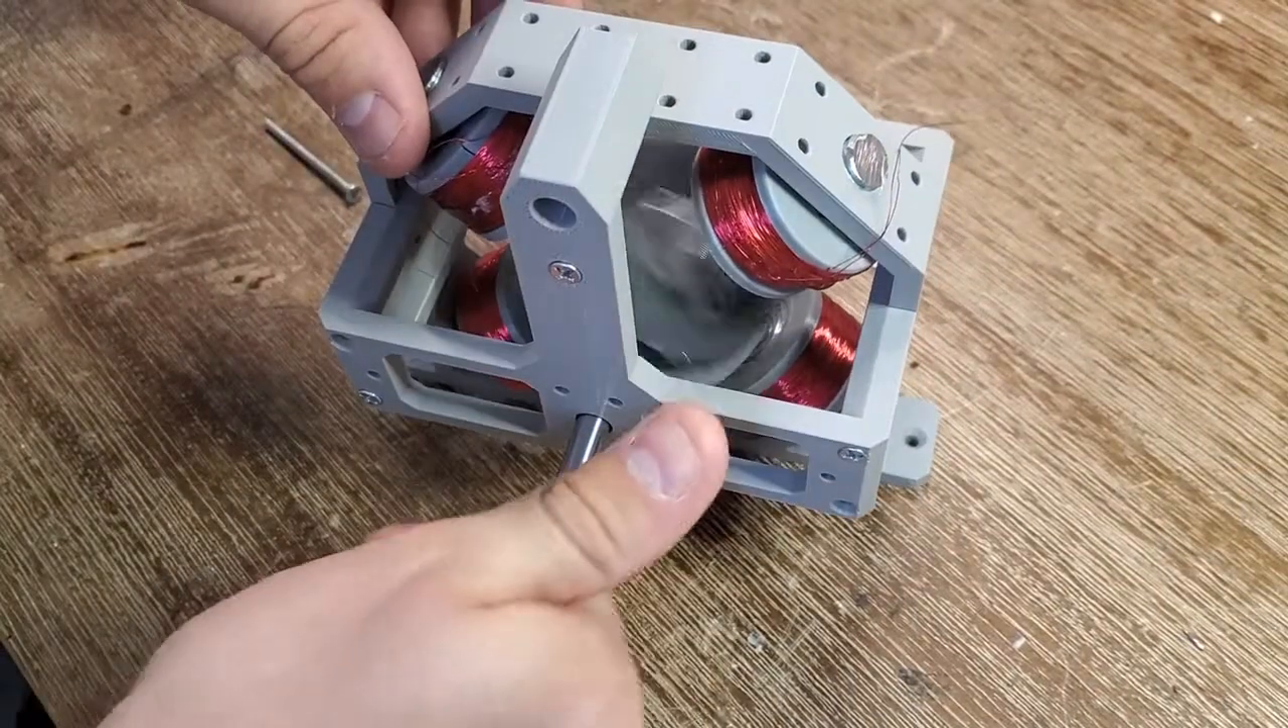So here I've installed the coils in the frame, and I bolt everything together.